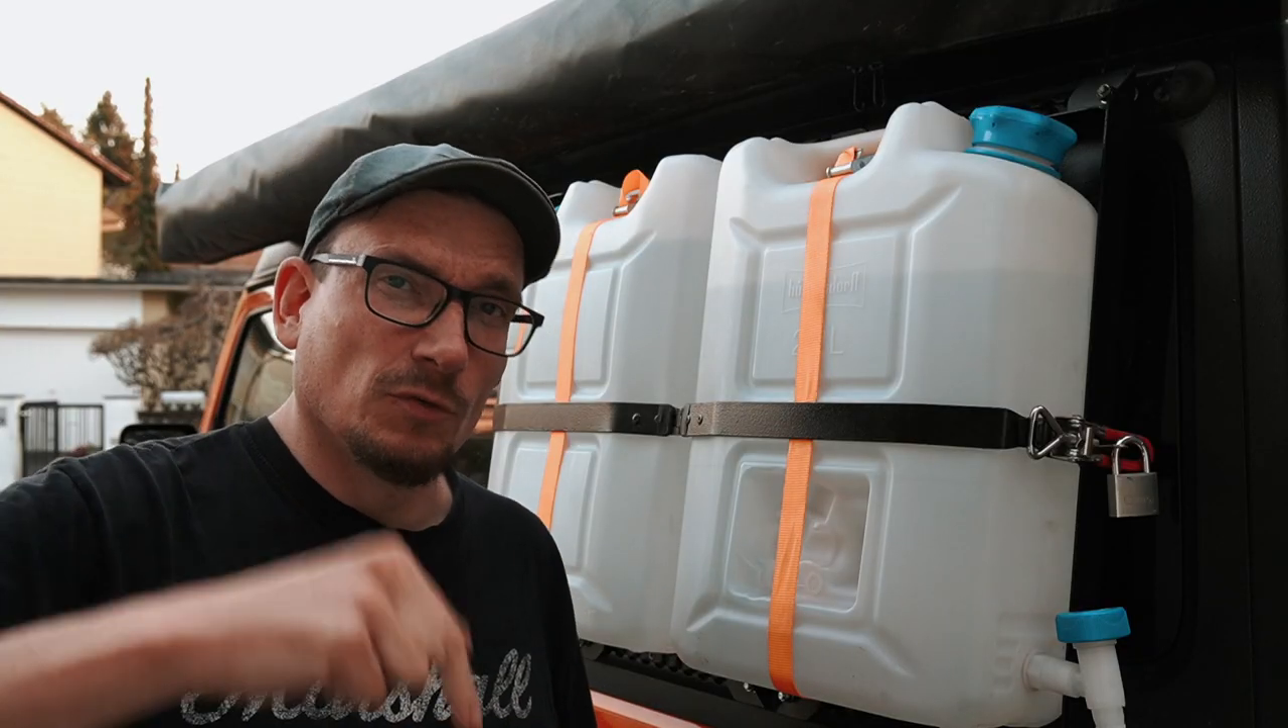Zusätzlich zu den Haltebügeln habe ich jetzt hier noch jeweils einen Spanngurt verbaut.